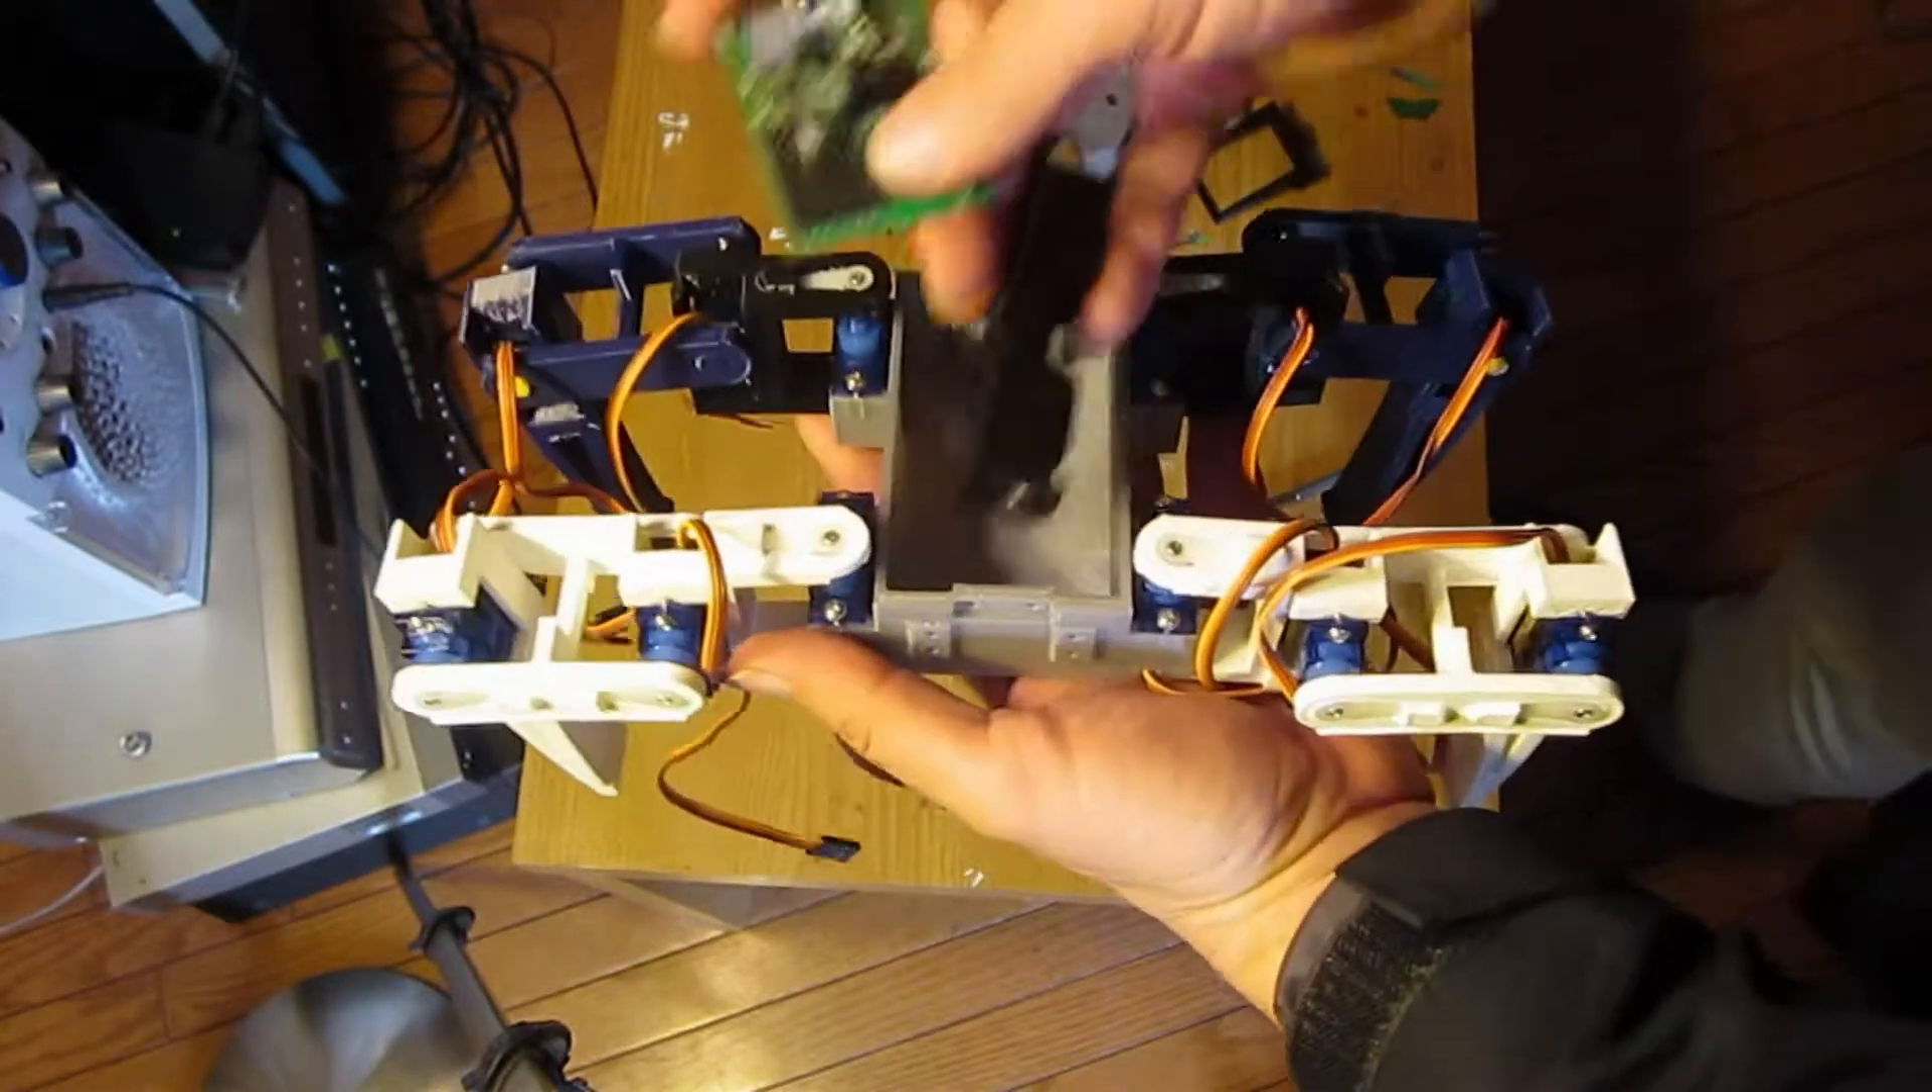Okay, so here we've got all the legs on the new body shell.